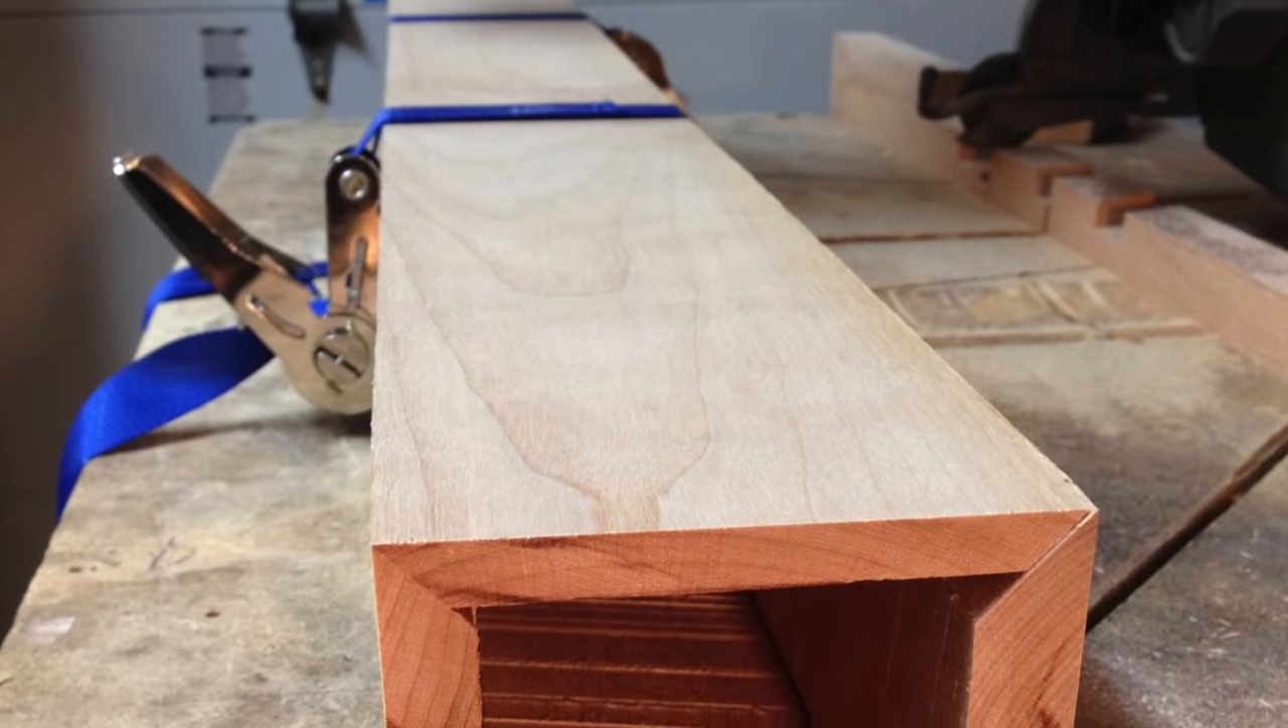Here's a full newel post, glued up and strap tight.